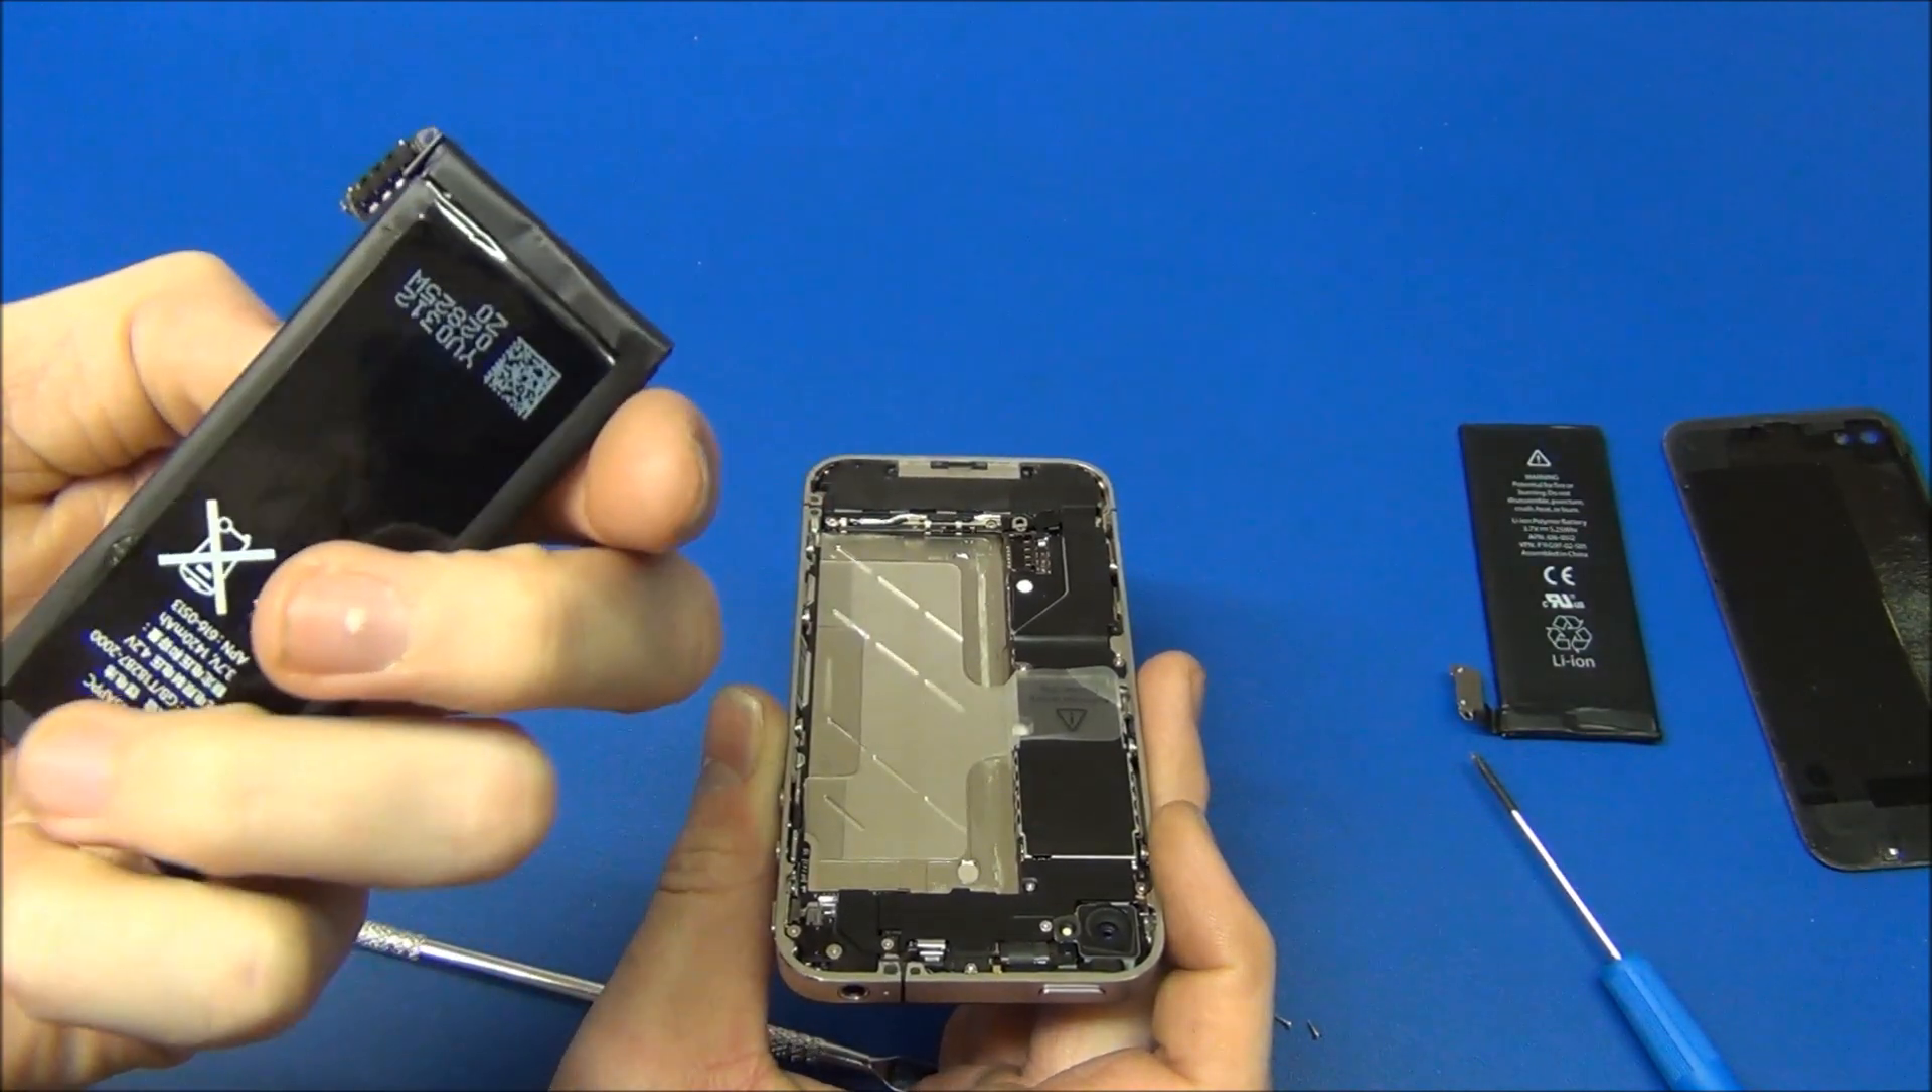So the old battery has come out and let's just put in the new one.